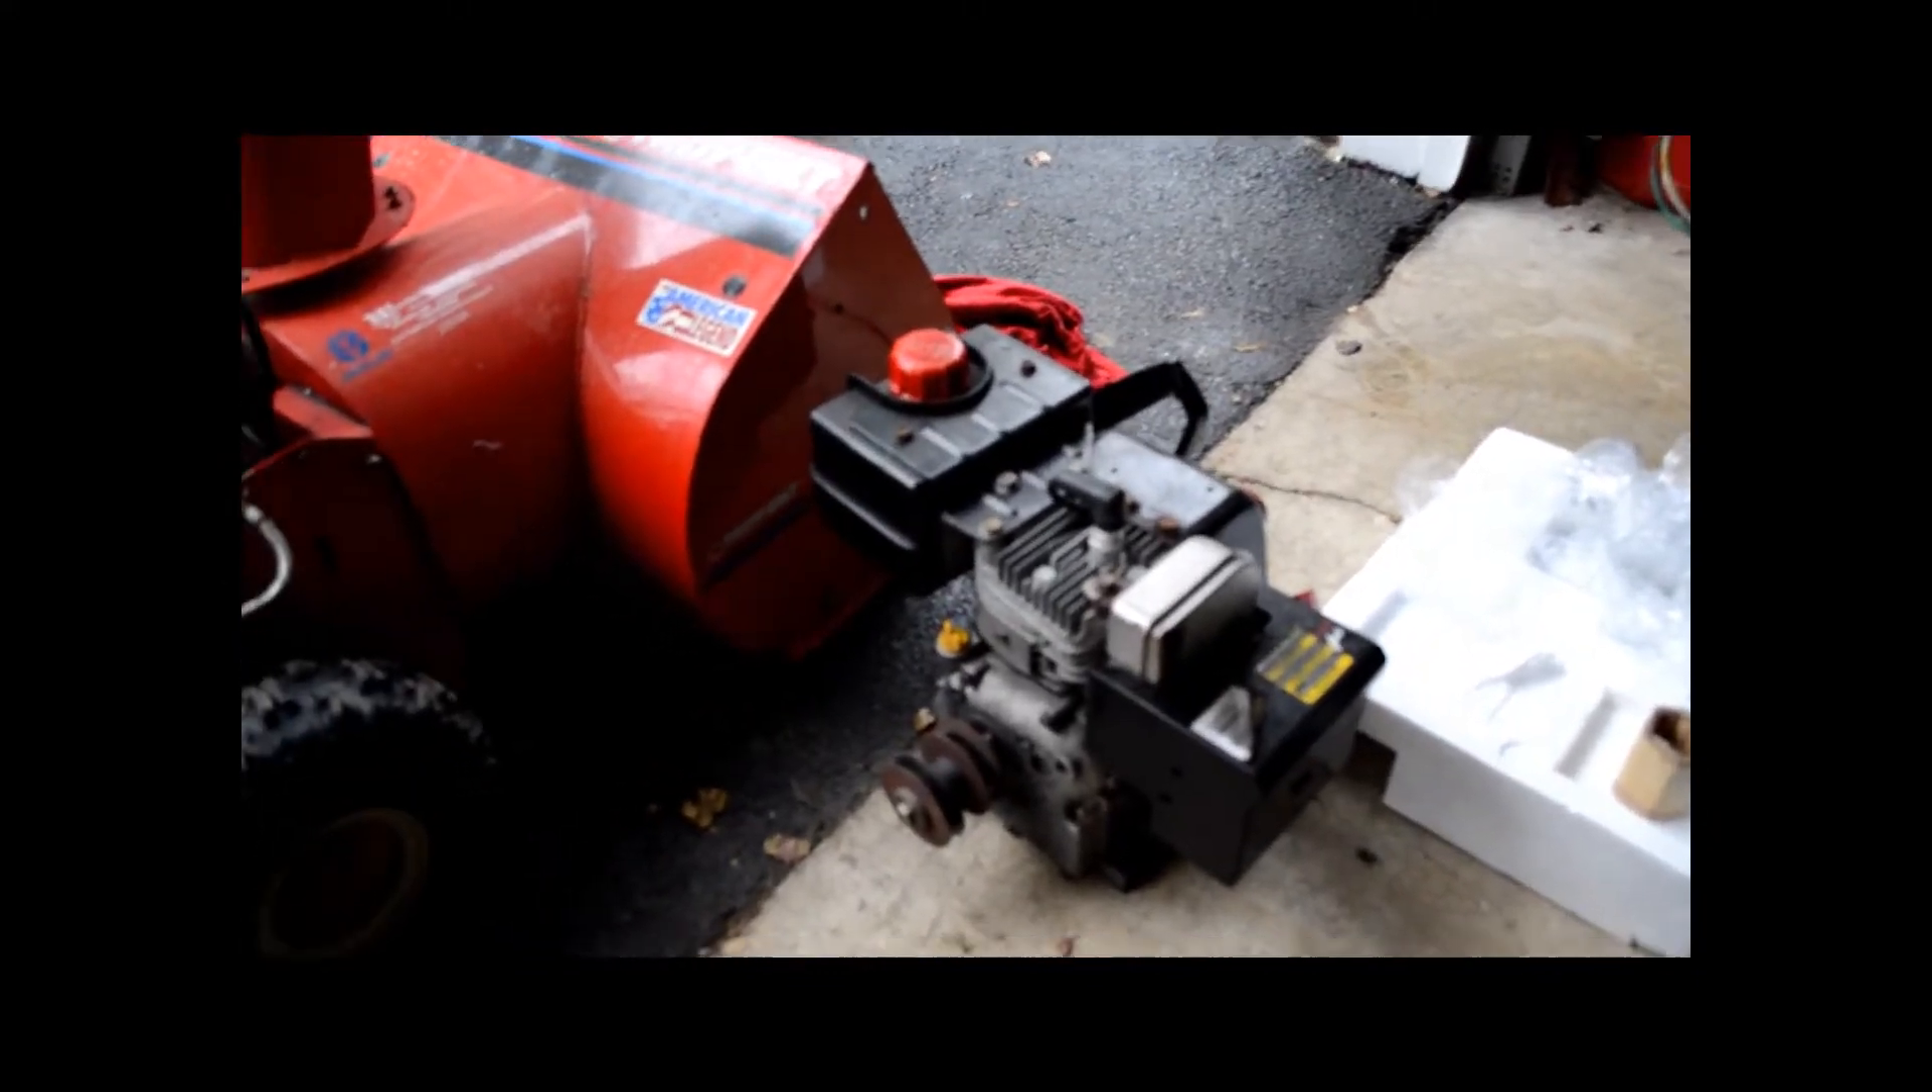All right I've got the old engine off.